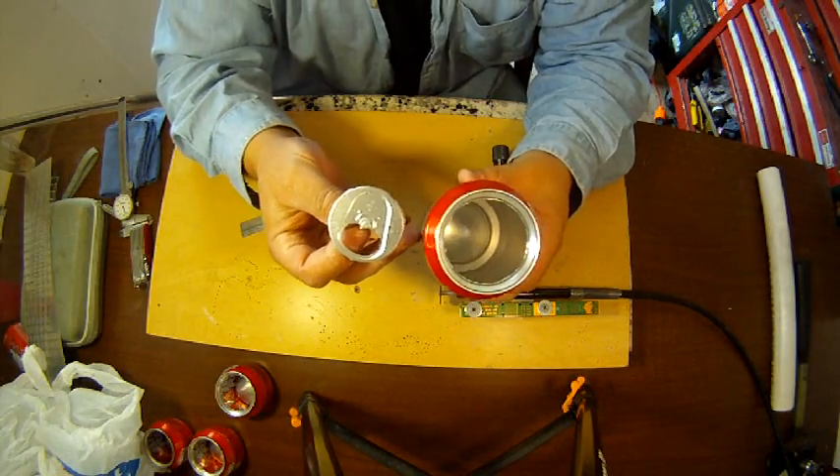All right you got your top off.